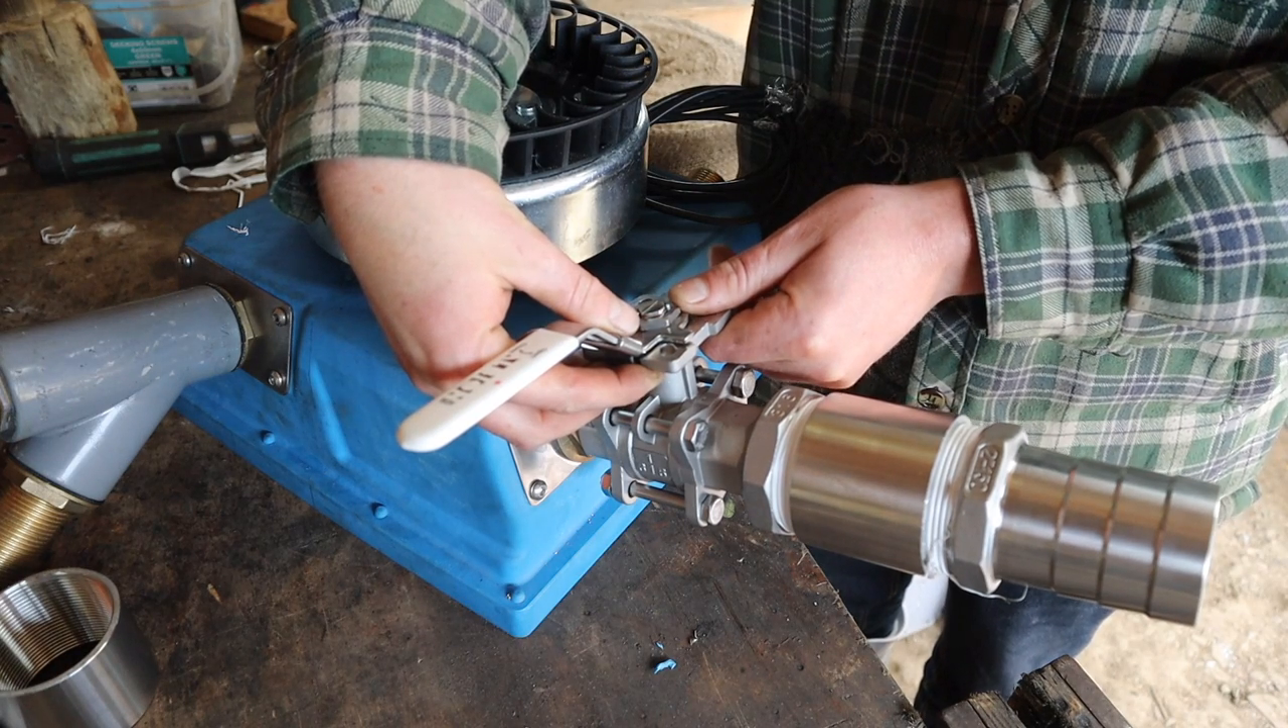There's one of the um hose fittings and shut off valves connected.